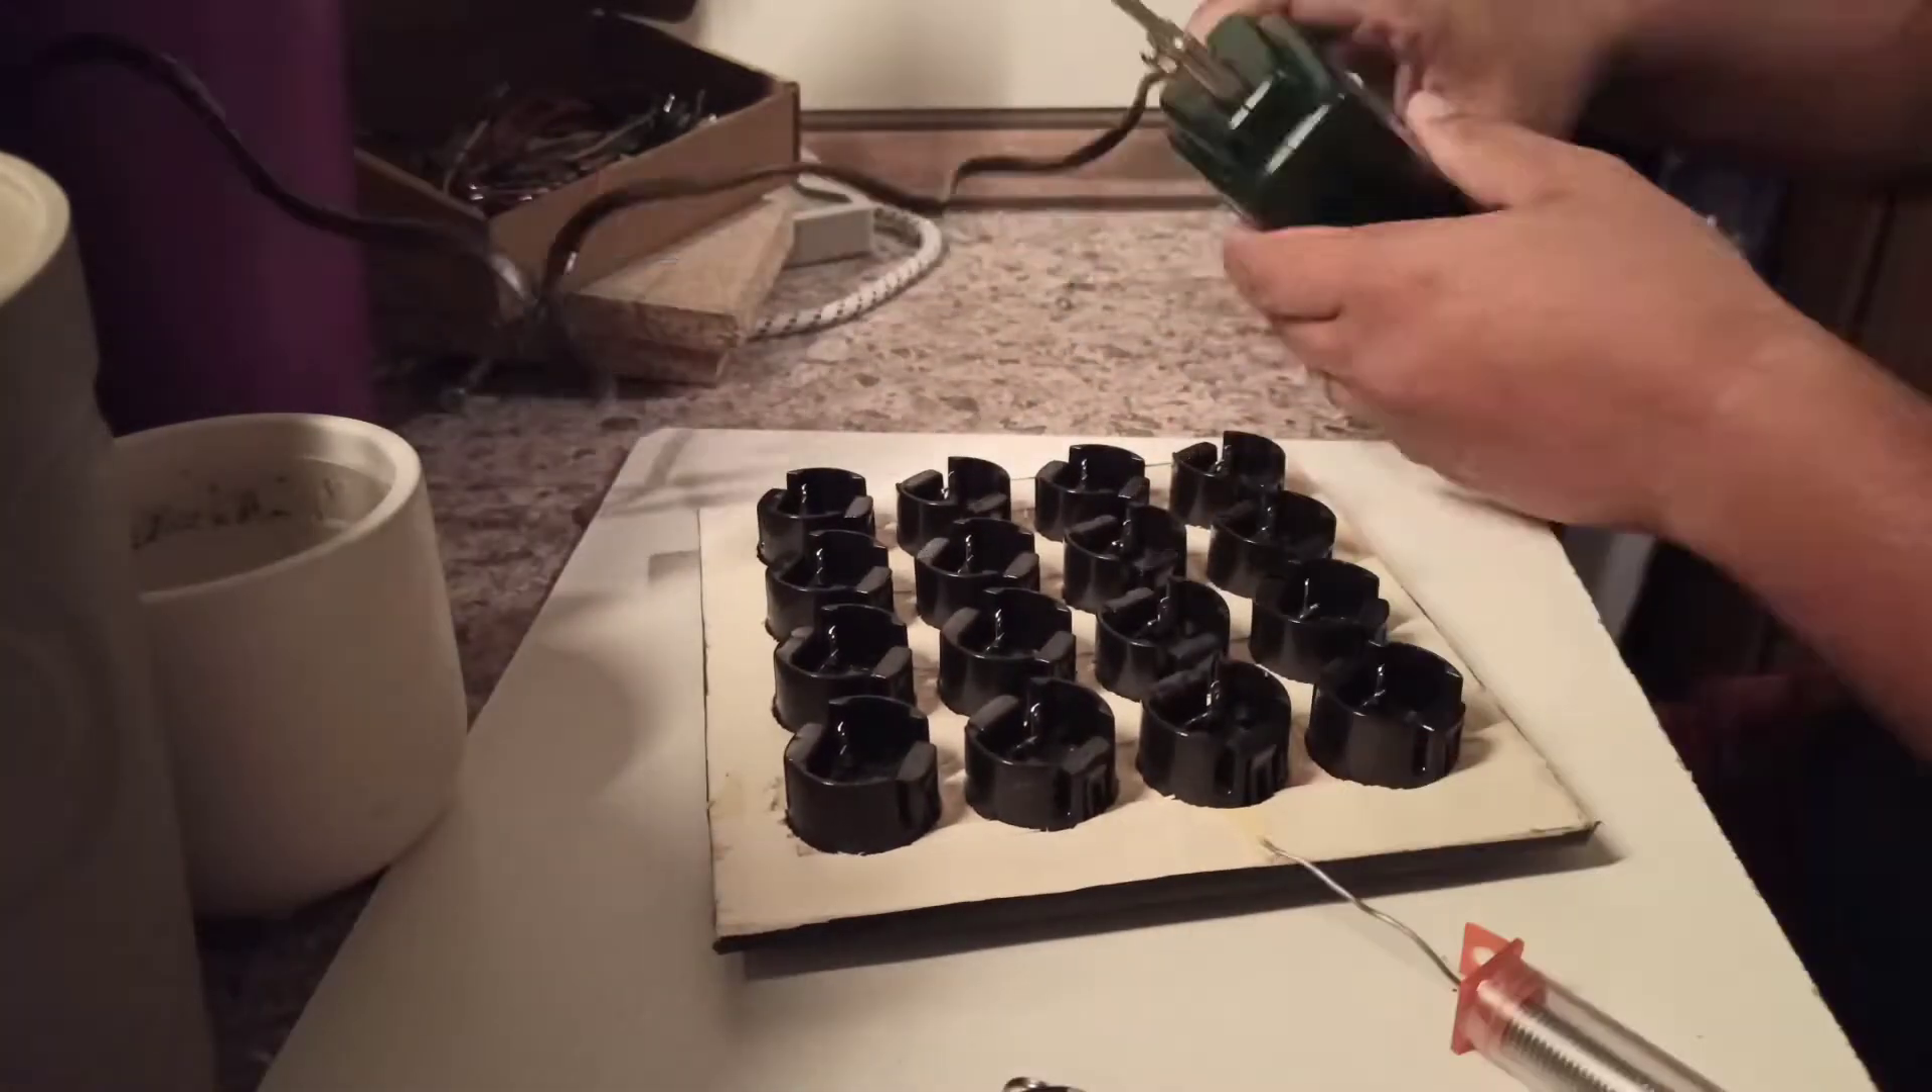After I added the veneer, I inserted all the arcade buttons.